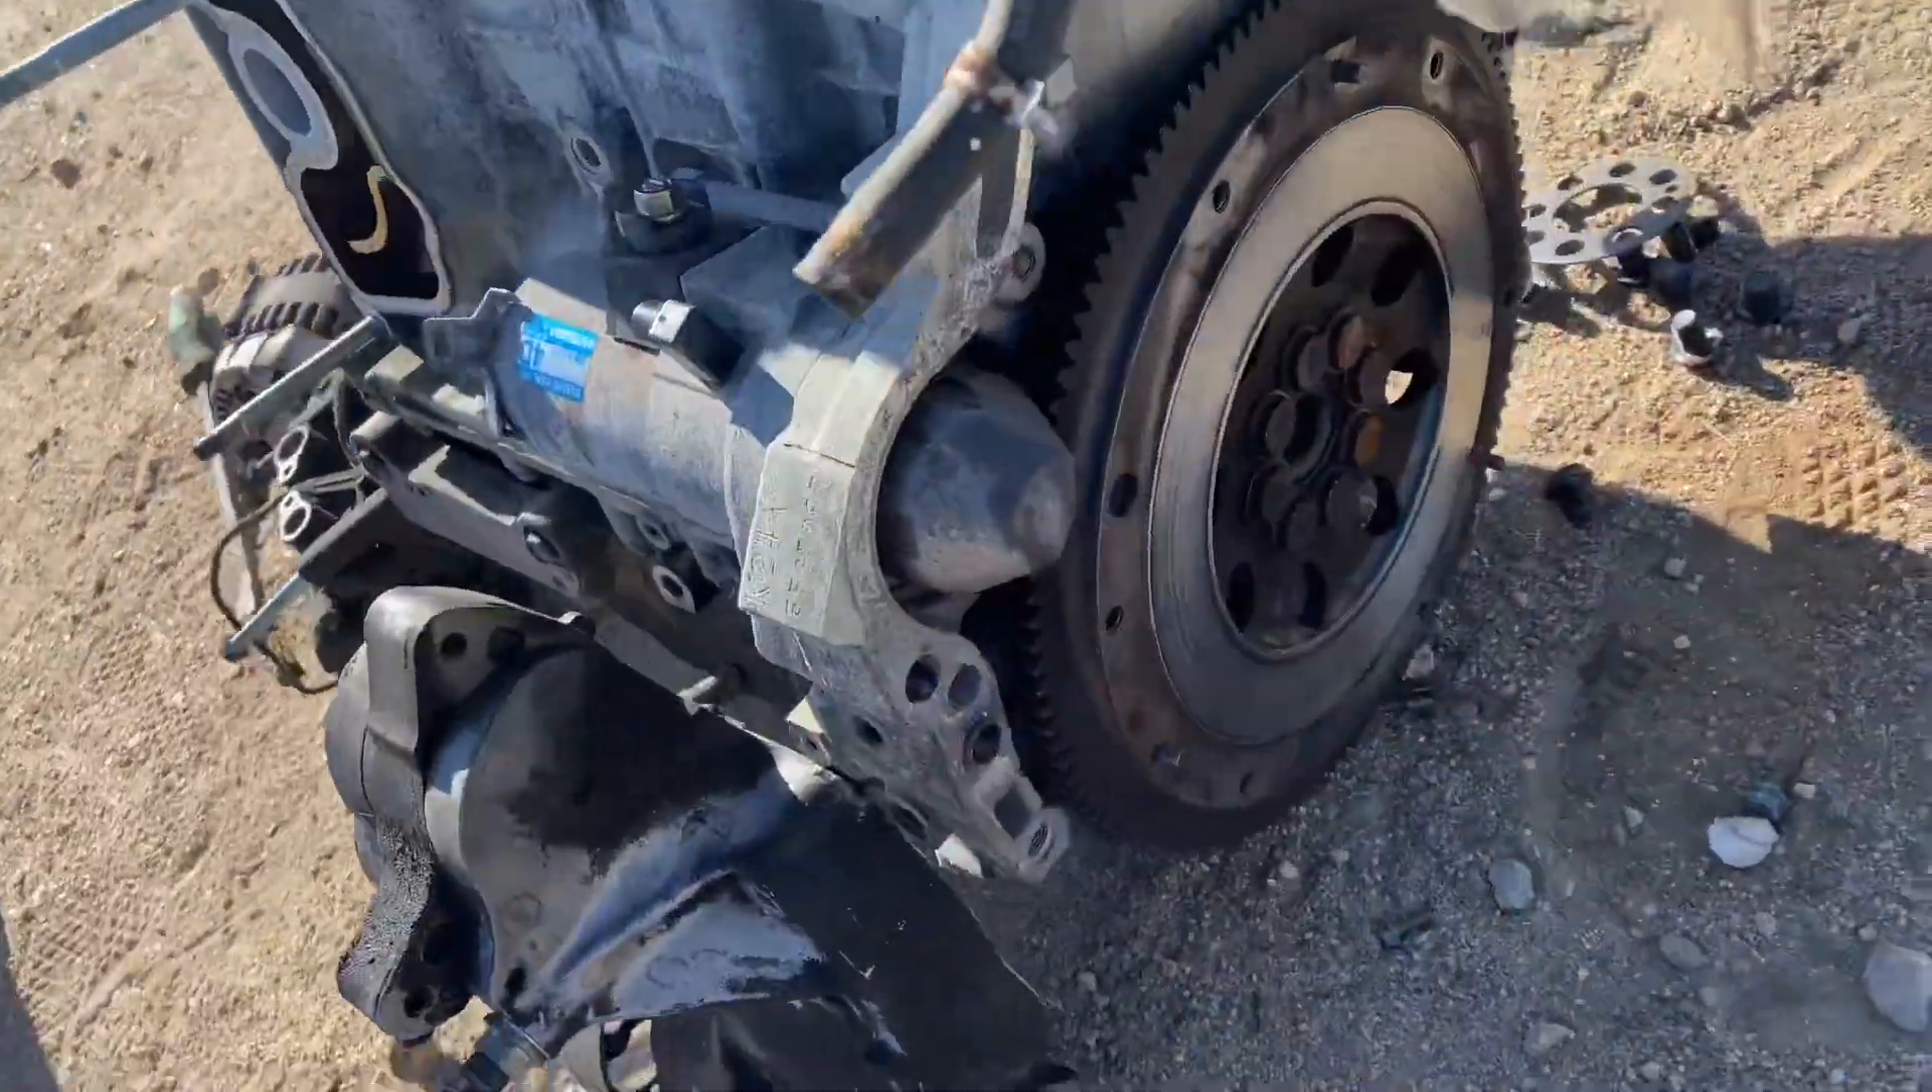I started putting the flywheel on here already about to put the clutch on real quick.